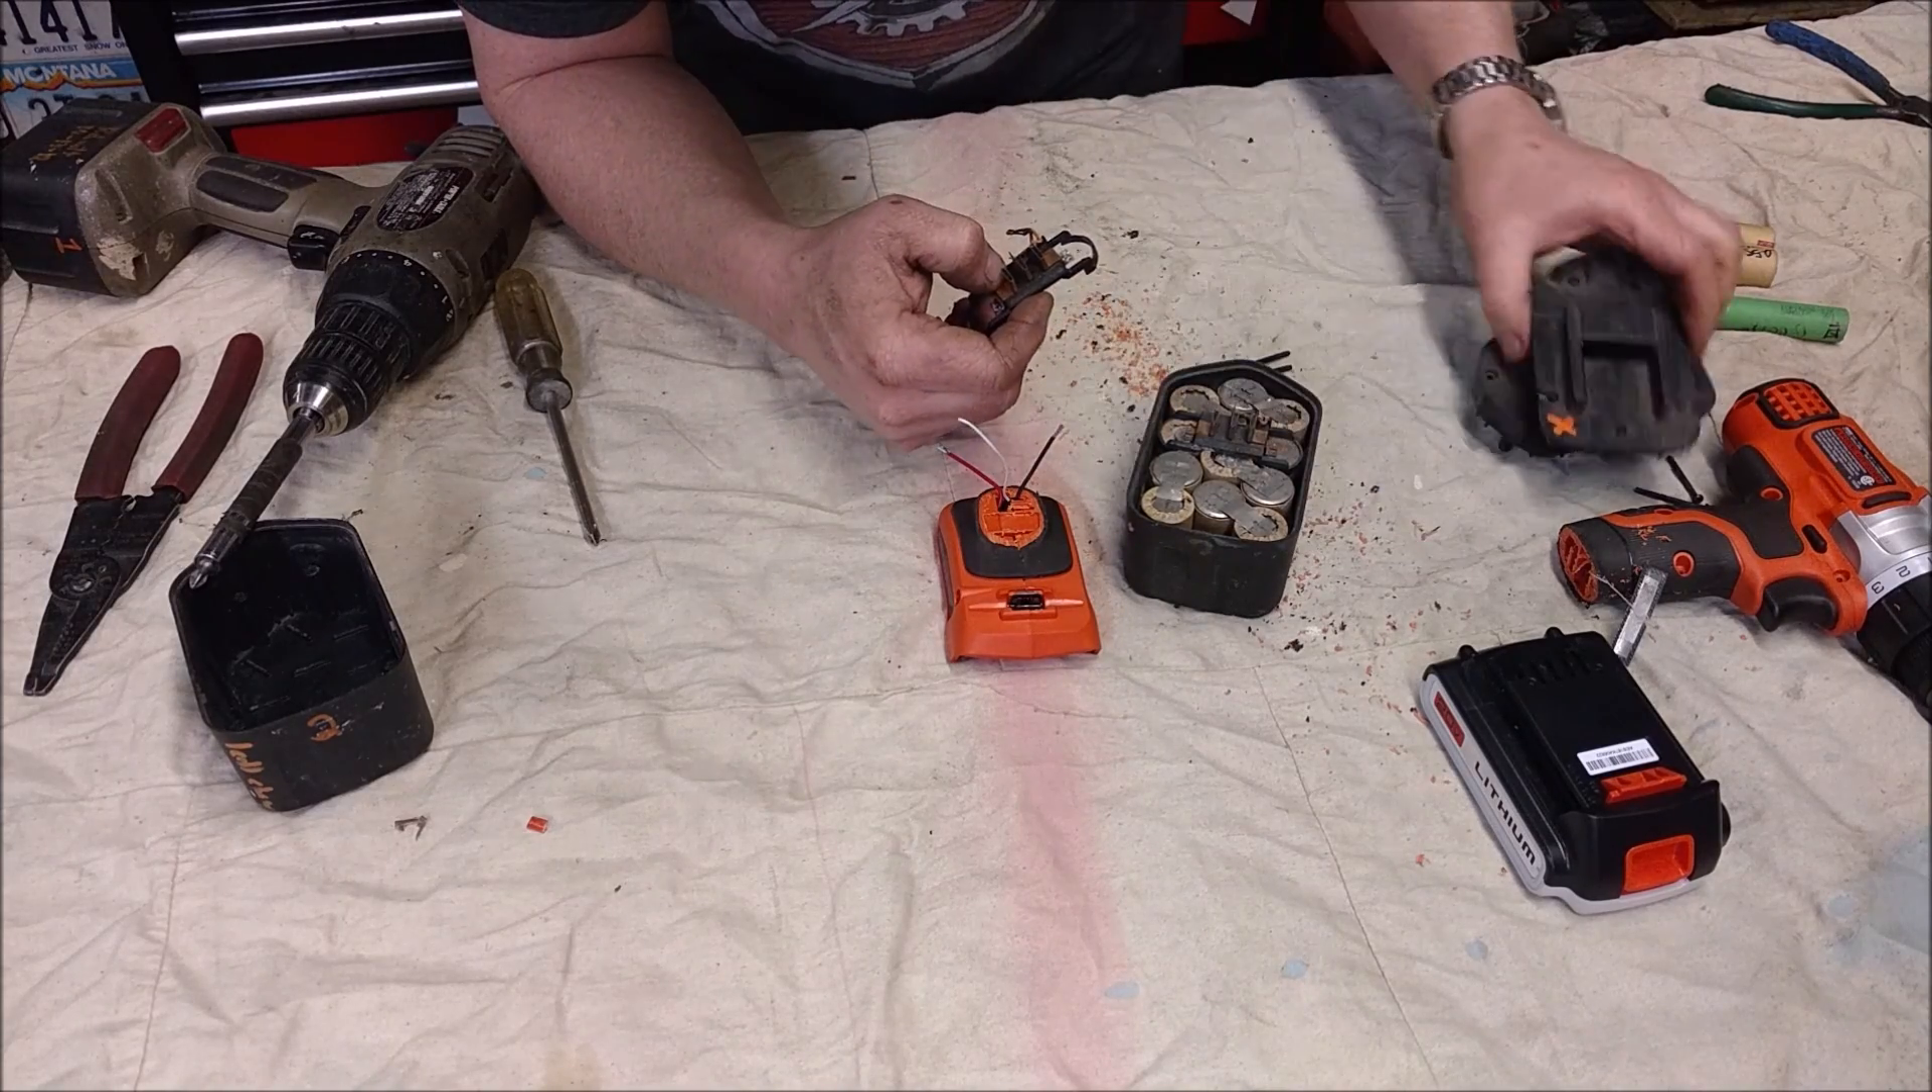So now we've taken one of our original battery packs and disassembled it and I've actually taken the contacts off.